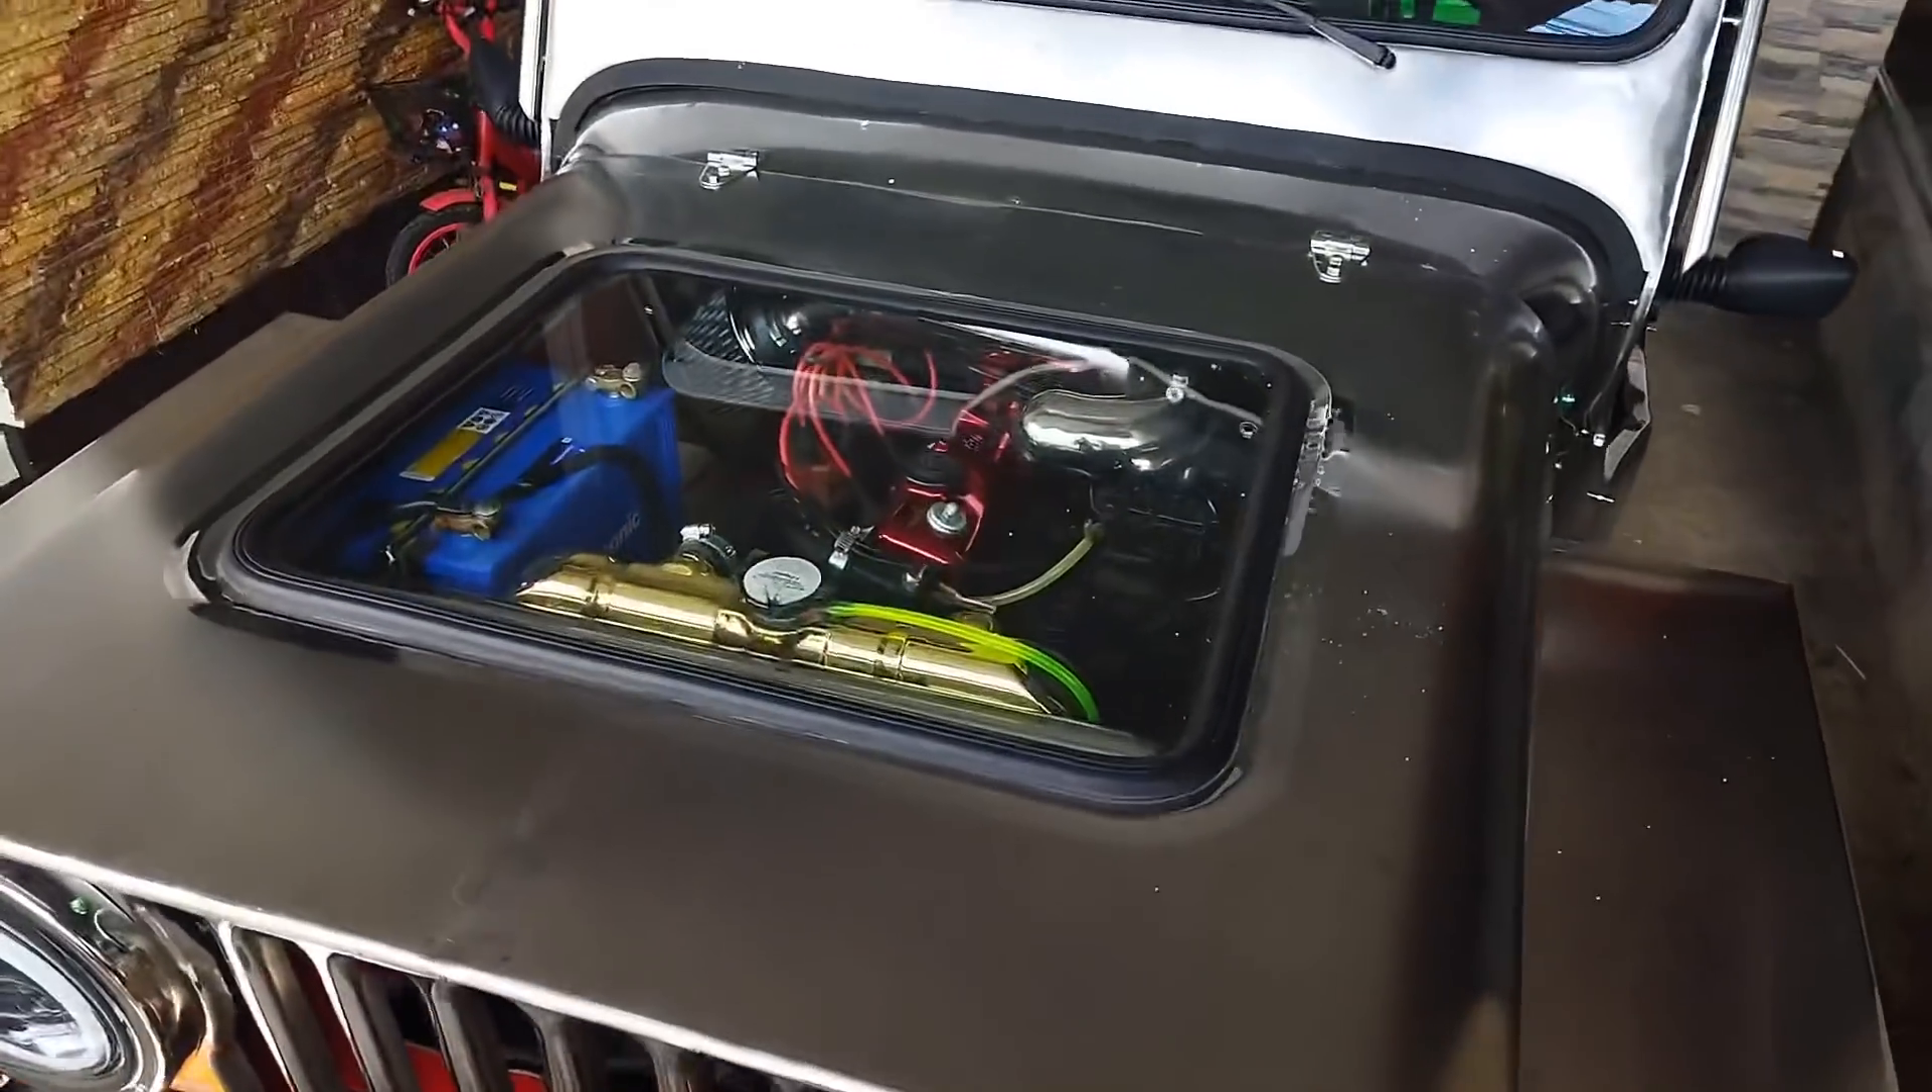So, ayan ito na. Nakabit na yung glass sa hood.